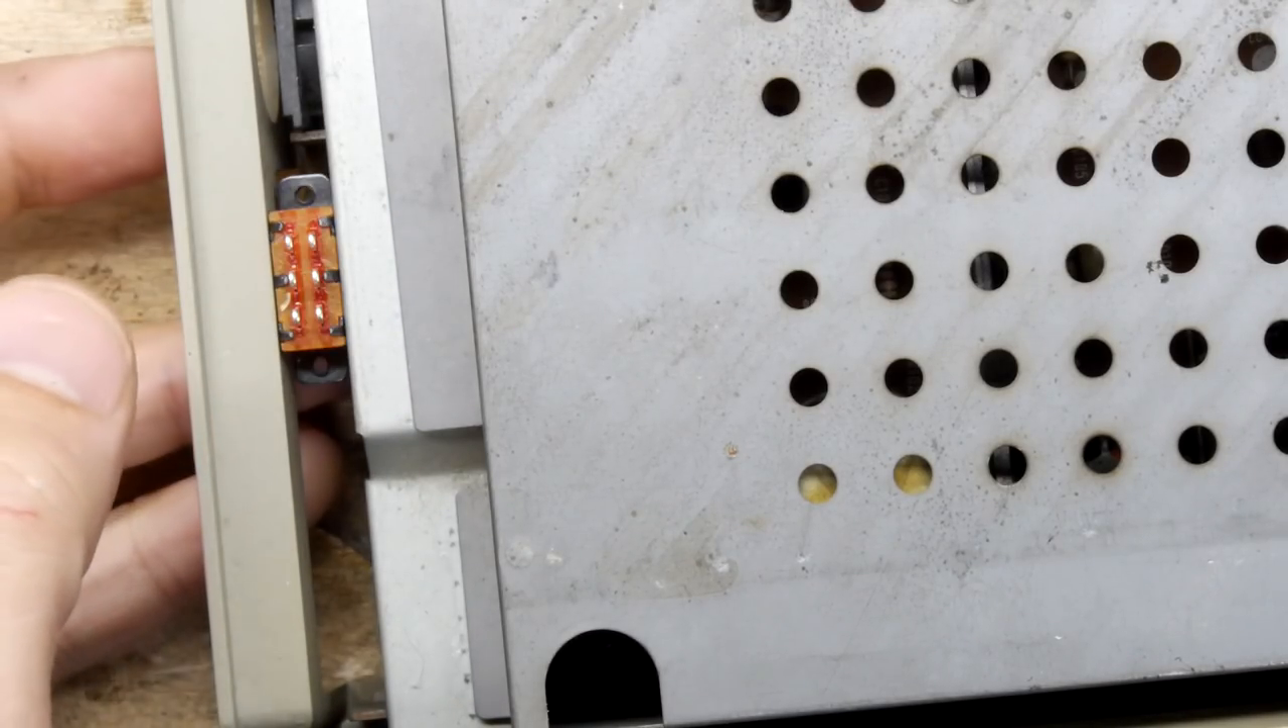I discovered that this switch fits nicely in there nice and sweet.